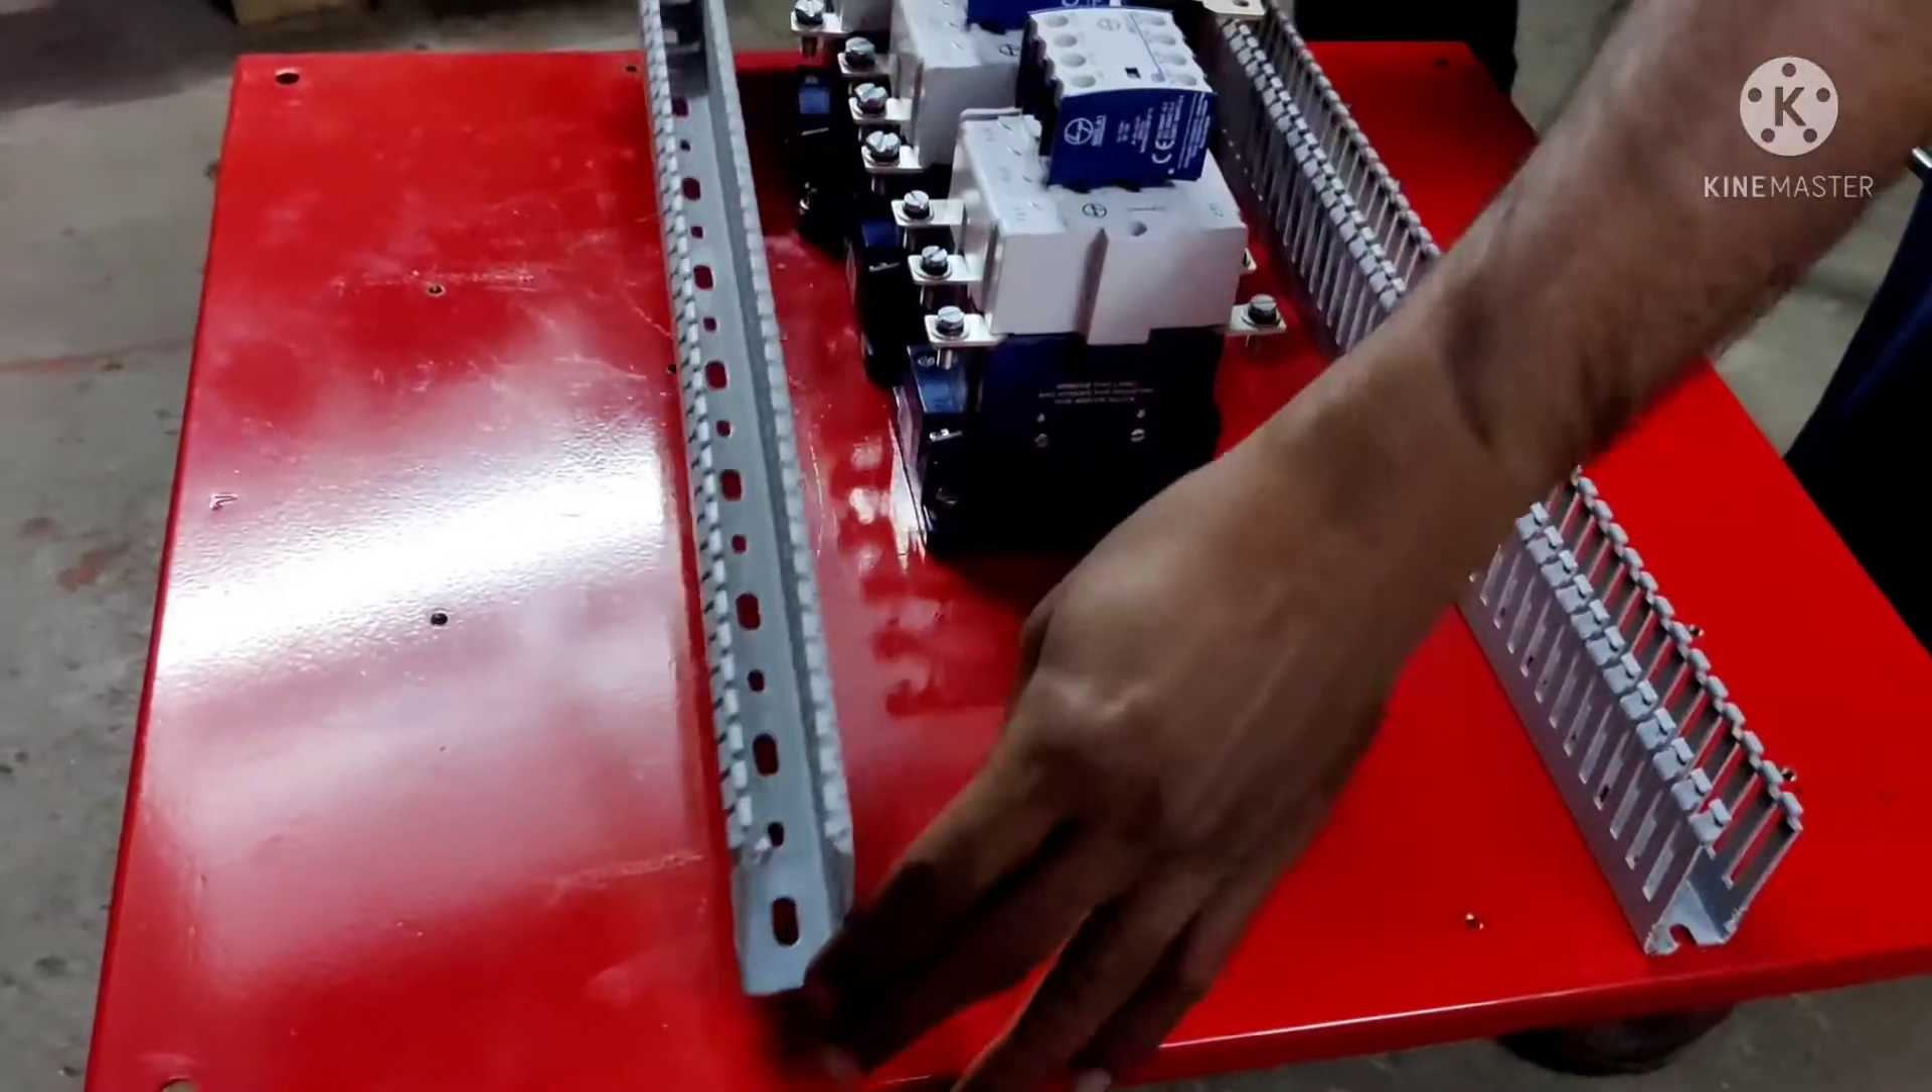All the components are roughly placed on mounting plate one by one.